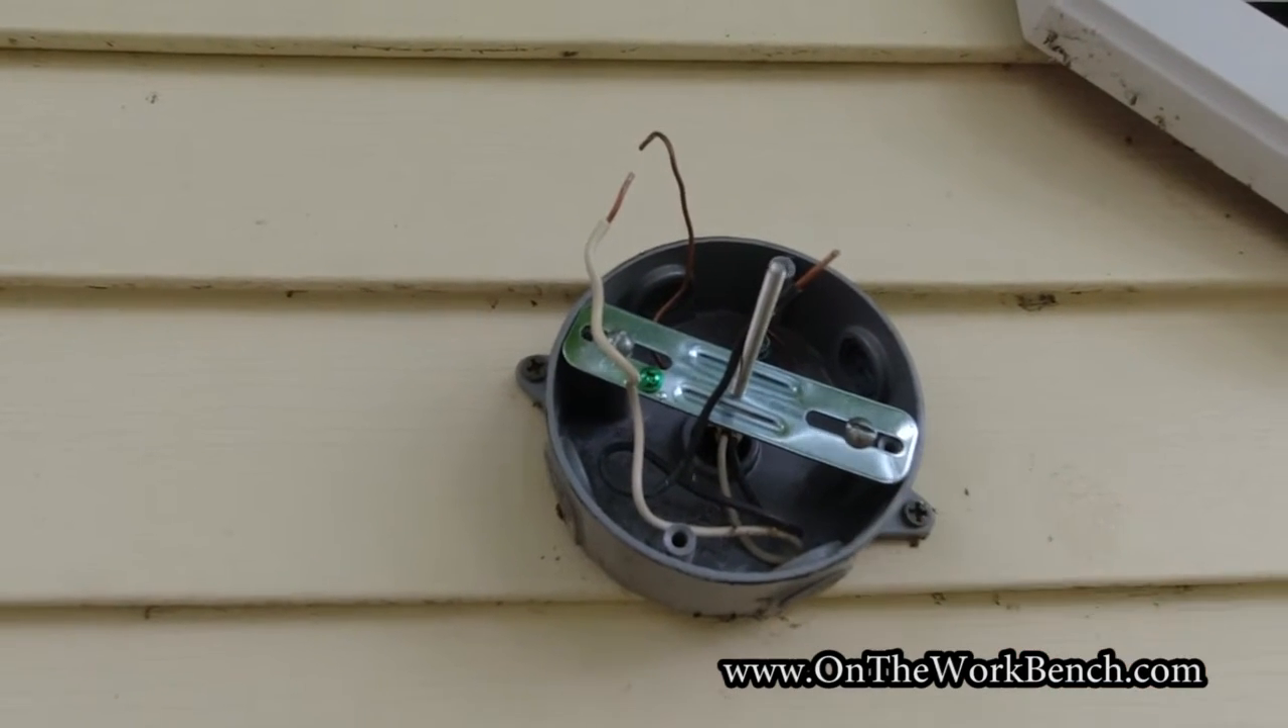So here's how the box looks after I put in the bridge bracket.